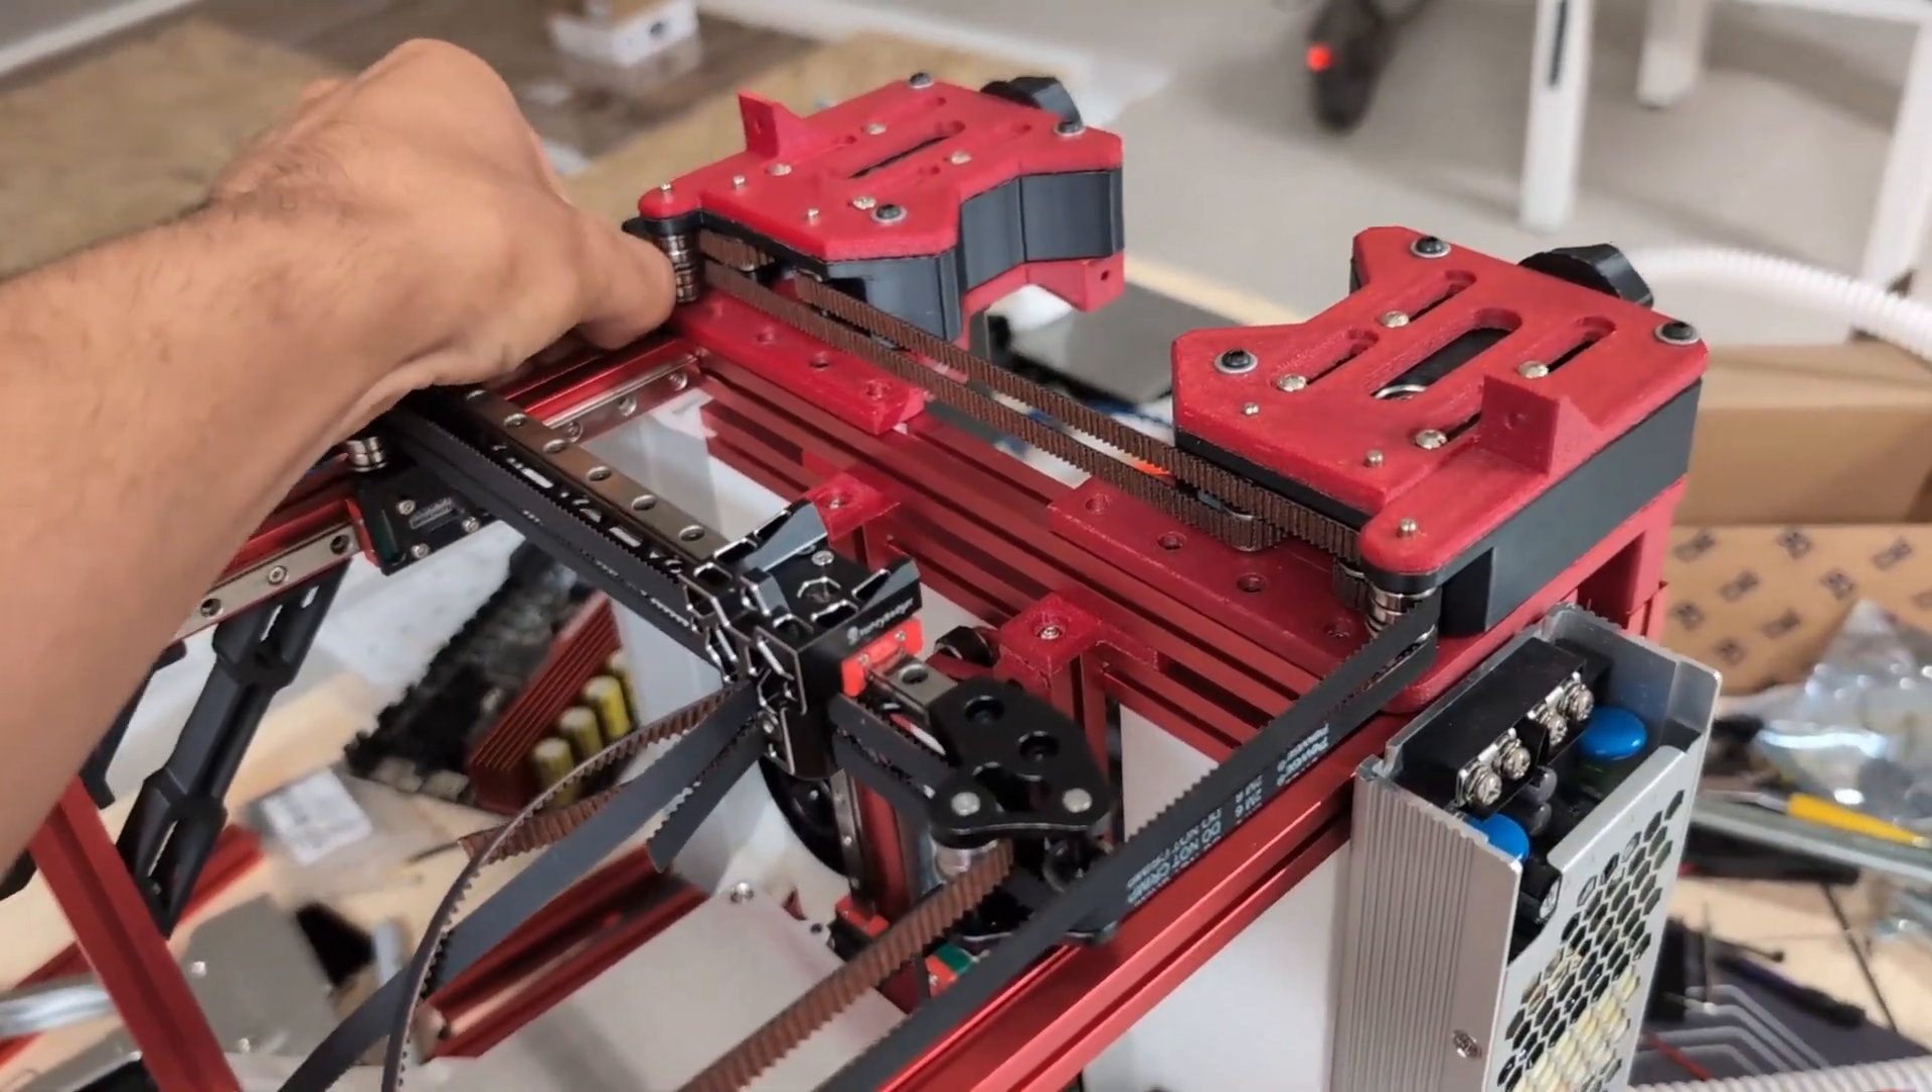This is uh I think the first update I have with the belt attached.